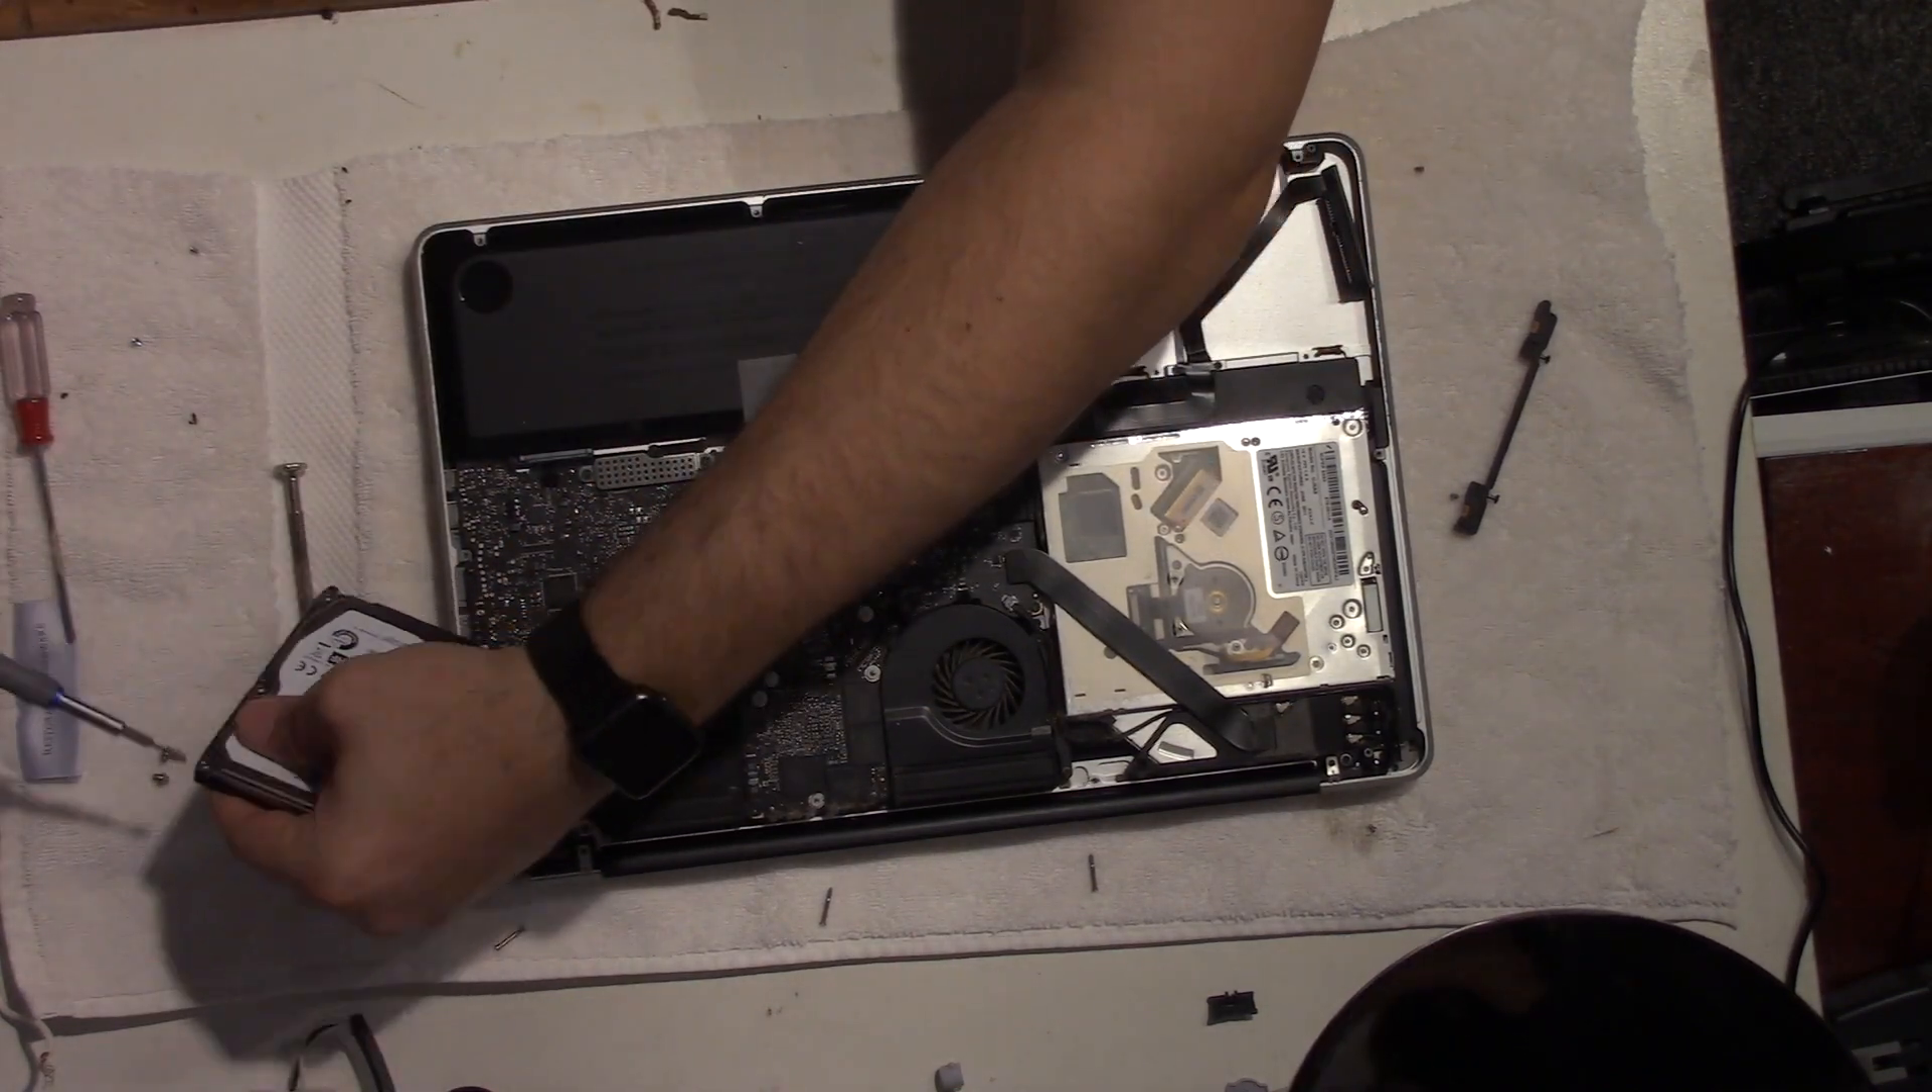All right, so now the hard drive is out.